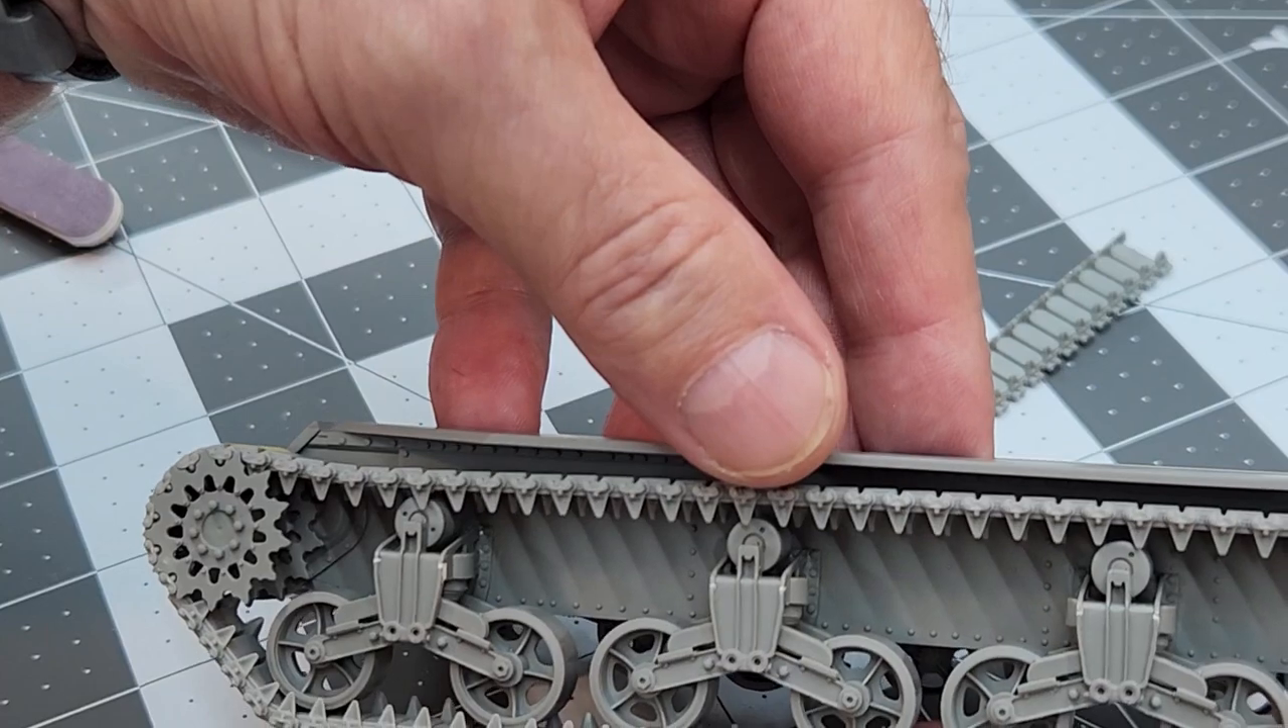So here we can see with the track all attached, uh, kind of how it all supposed to lay.